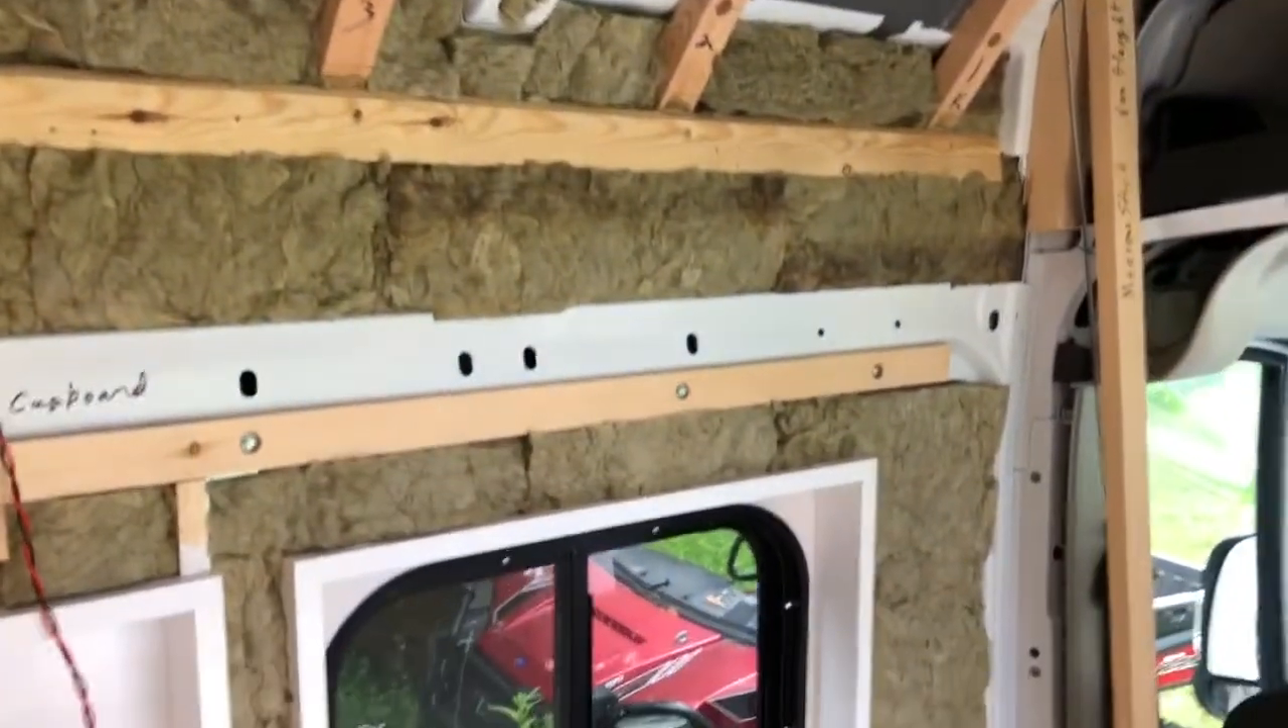I got the green stuff, all that insulation, all in all the cracks and around the windows, underneath the shelves and in there.